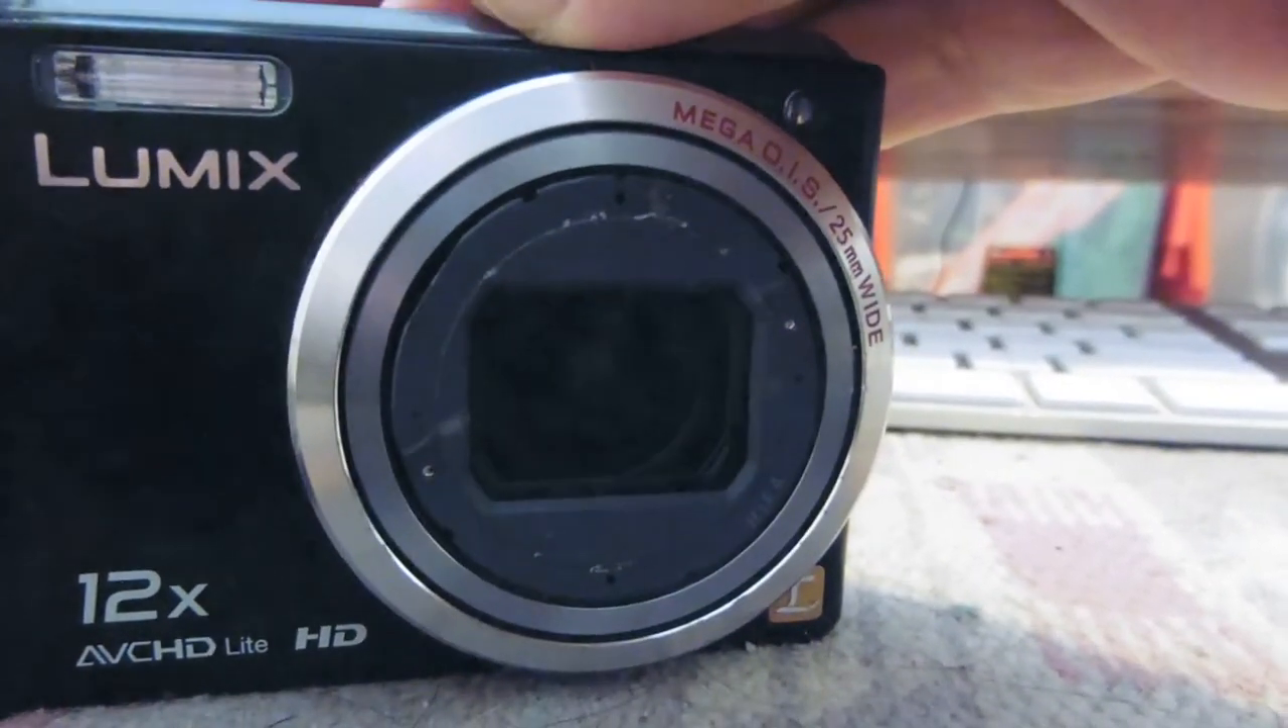Normally there's a silverish thing on the front here, and there's also normally a lens shutter, but notice there is none, and that's because I removed the shutter.